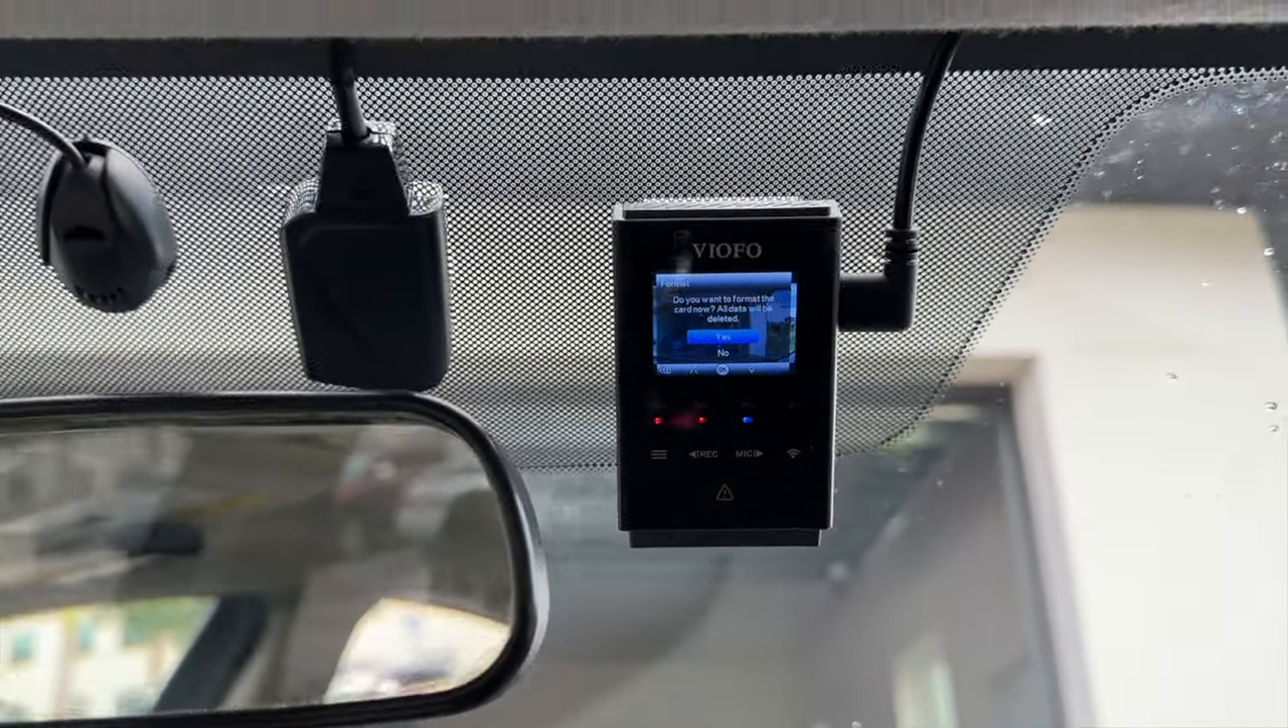So as you guys can see, the dash cam is mounted and everything is working.